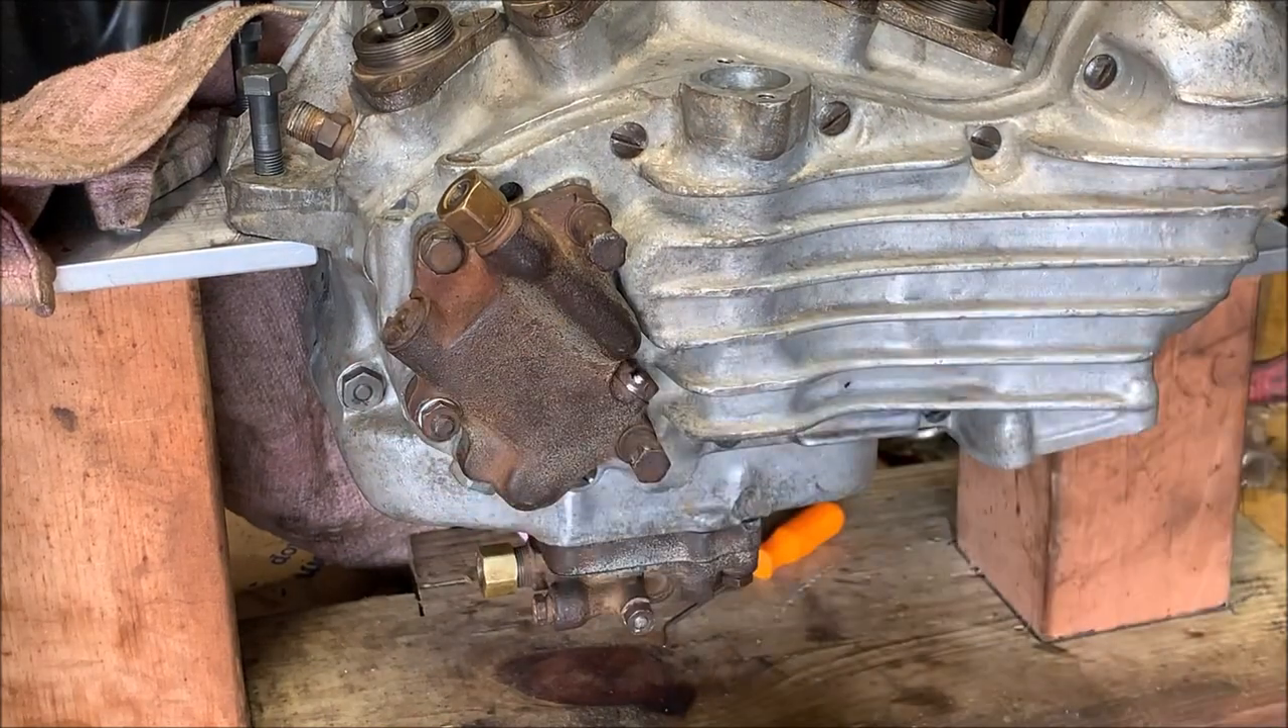Now we have the feed oil pump installed back onto the engine.